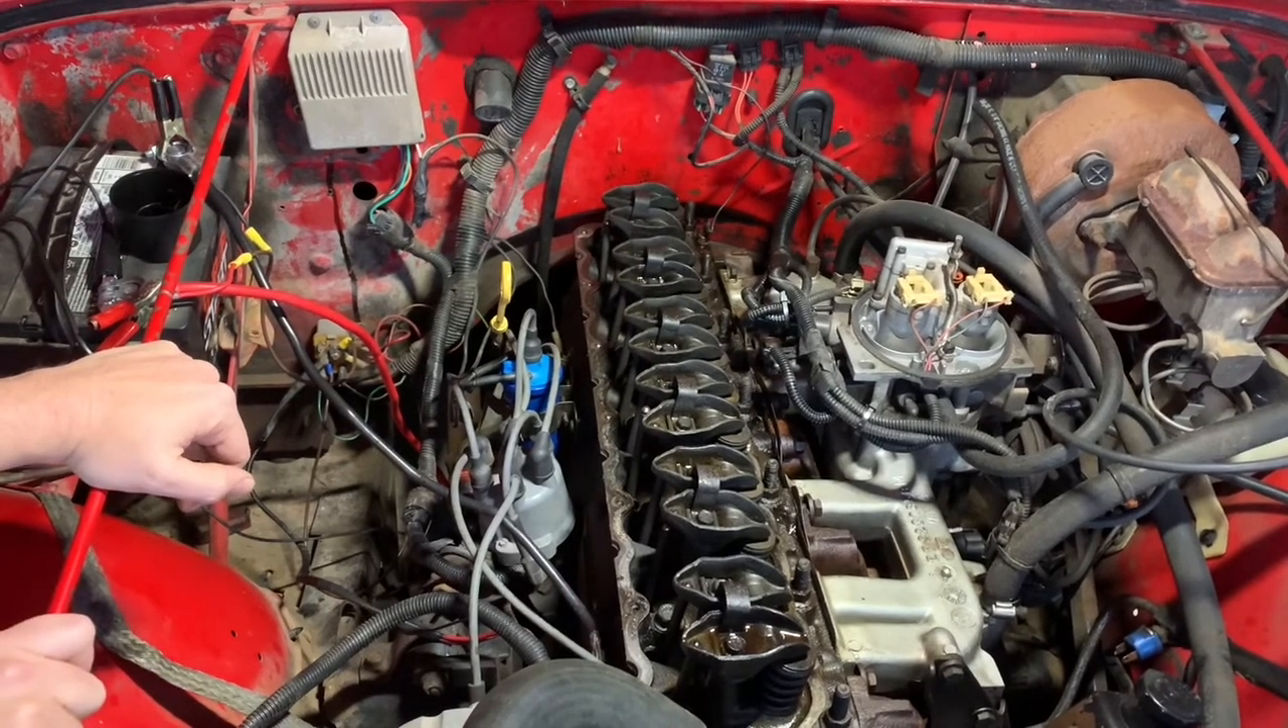I already took the valve cover off, obviously.